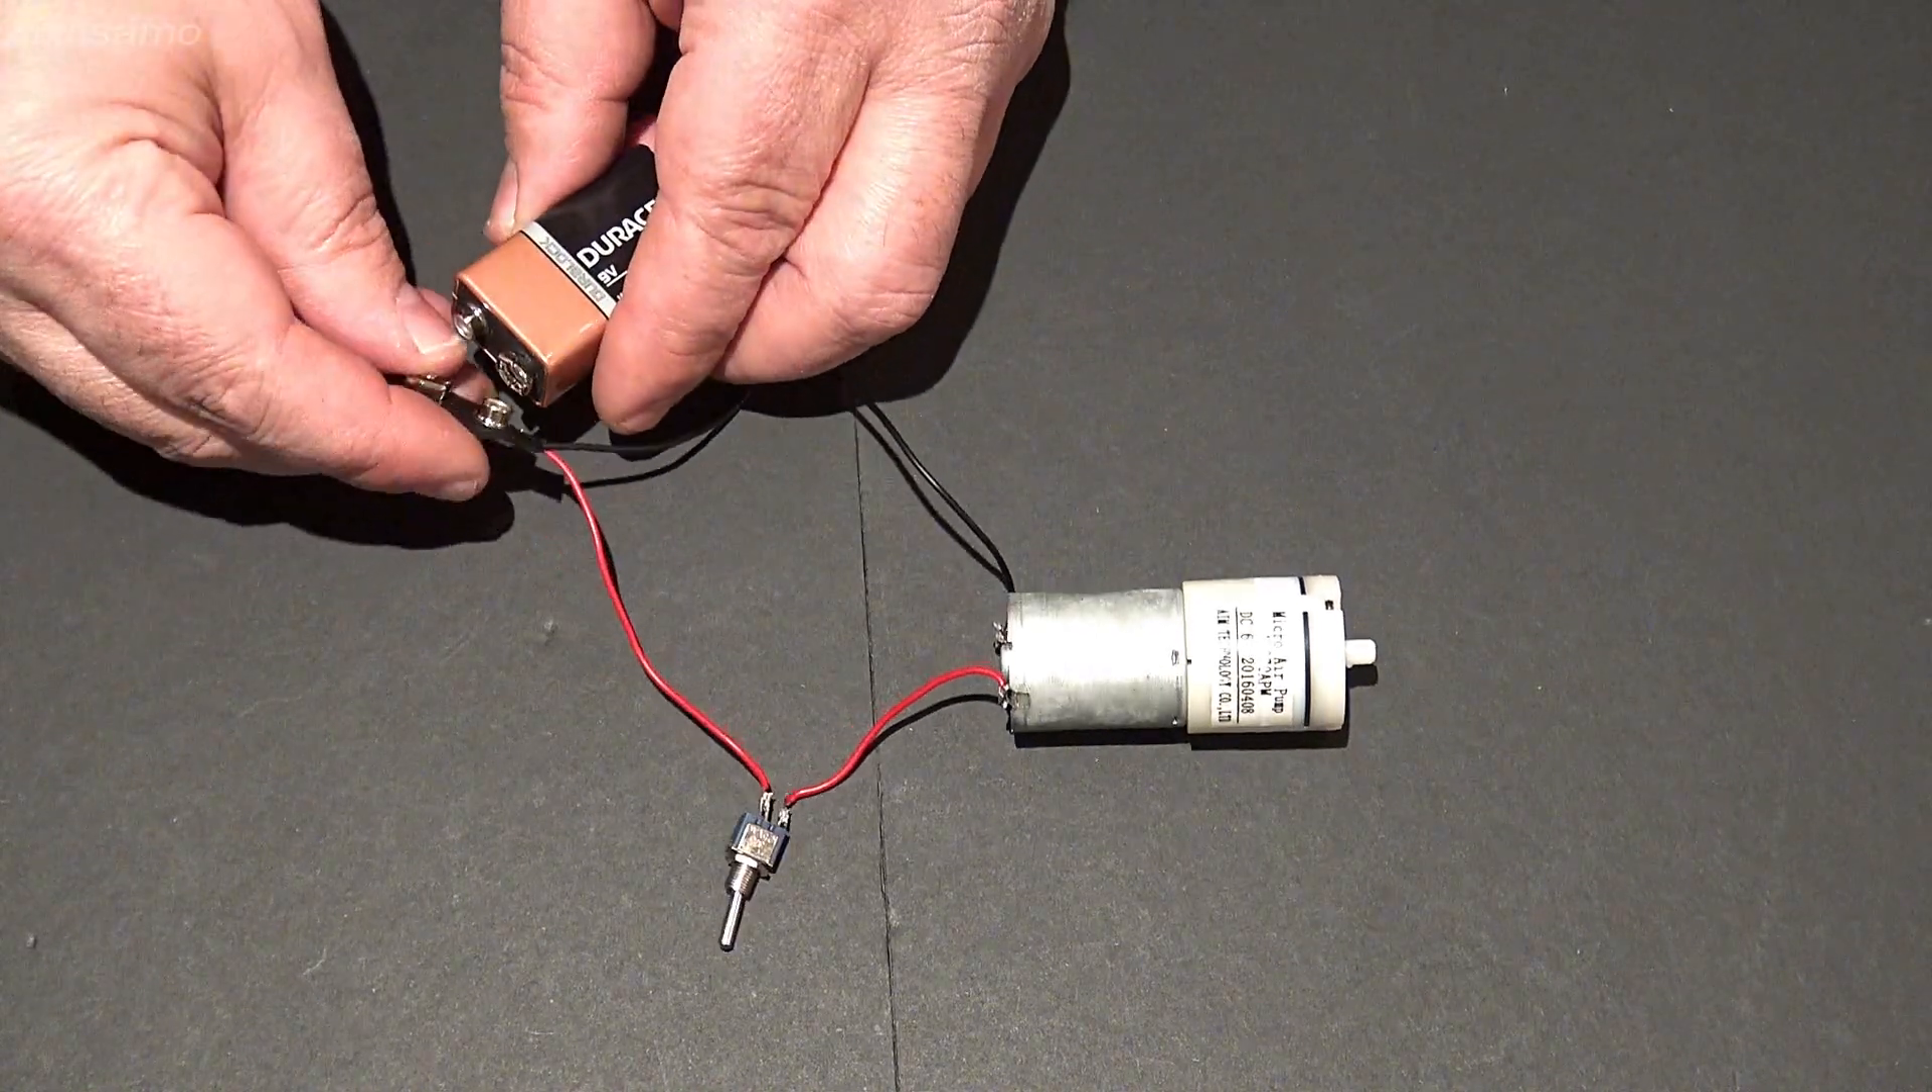We got the 9 volt connection the red wire goes to the on-off switch from the on-off switch to the motor and the black wire goes directly to the motor.